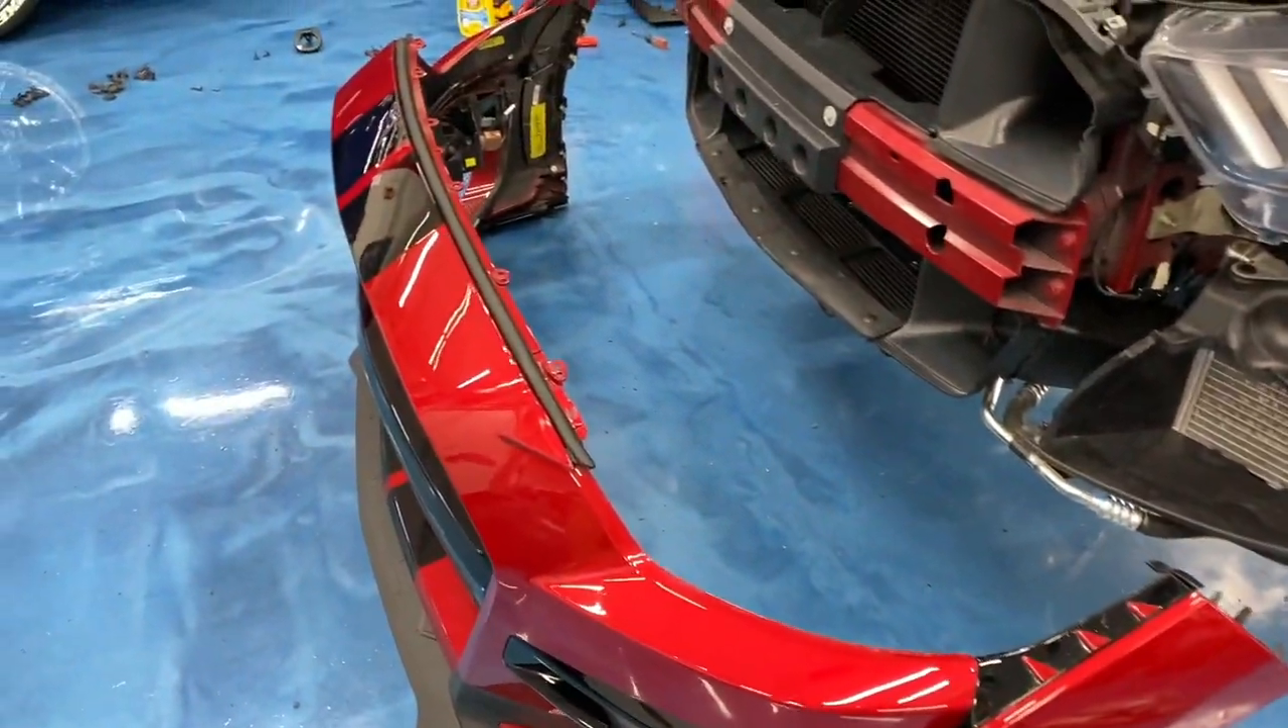There we go front fascia is removed.